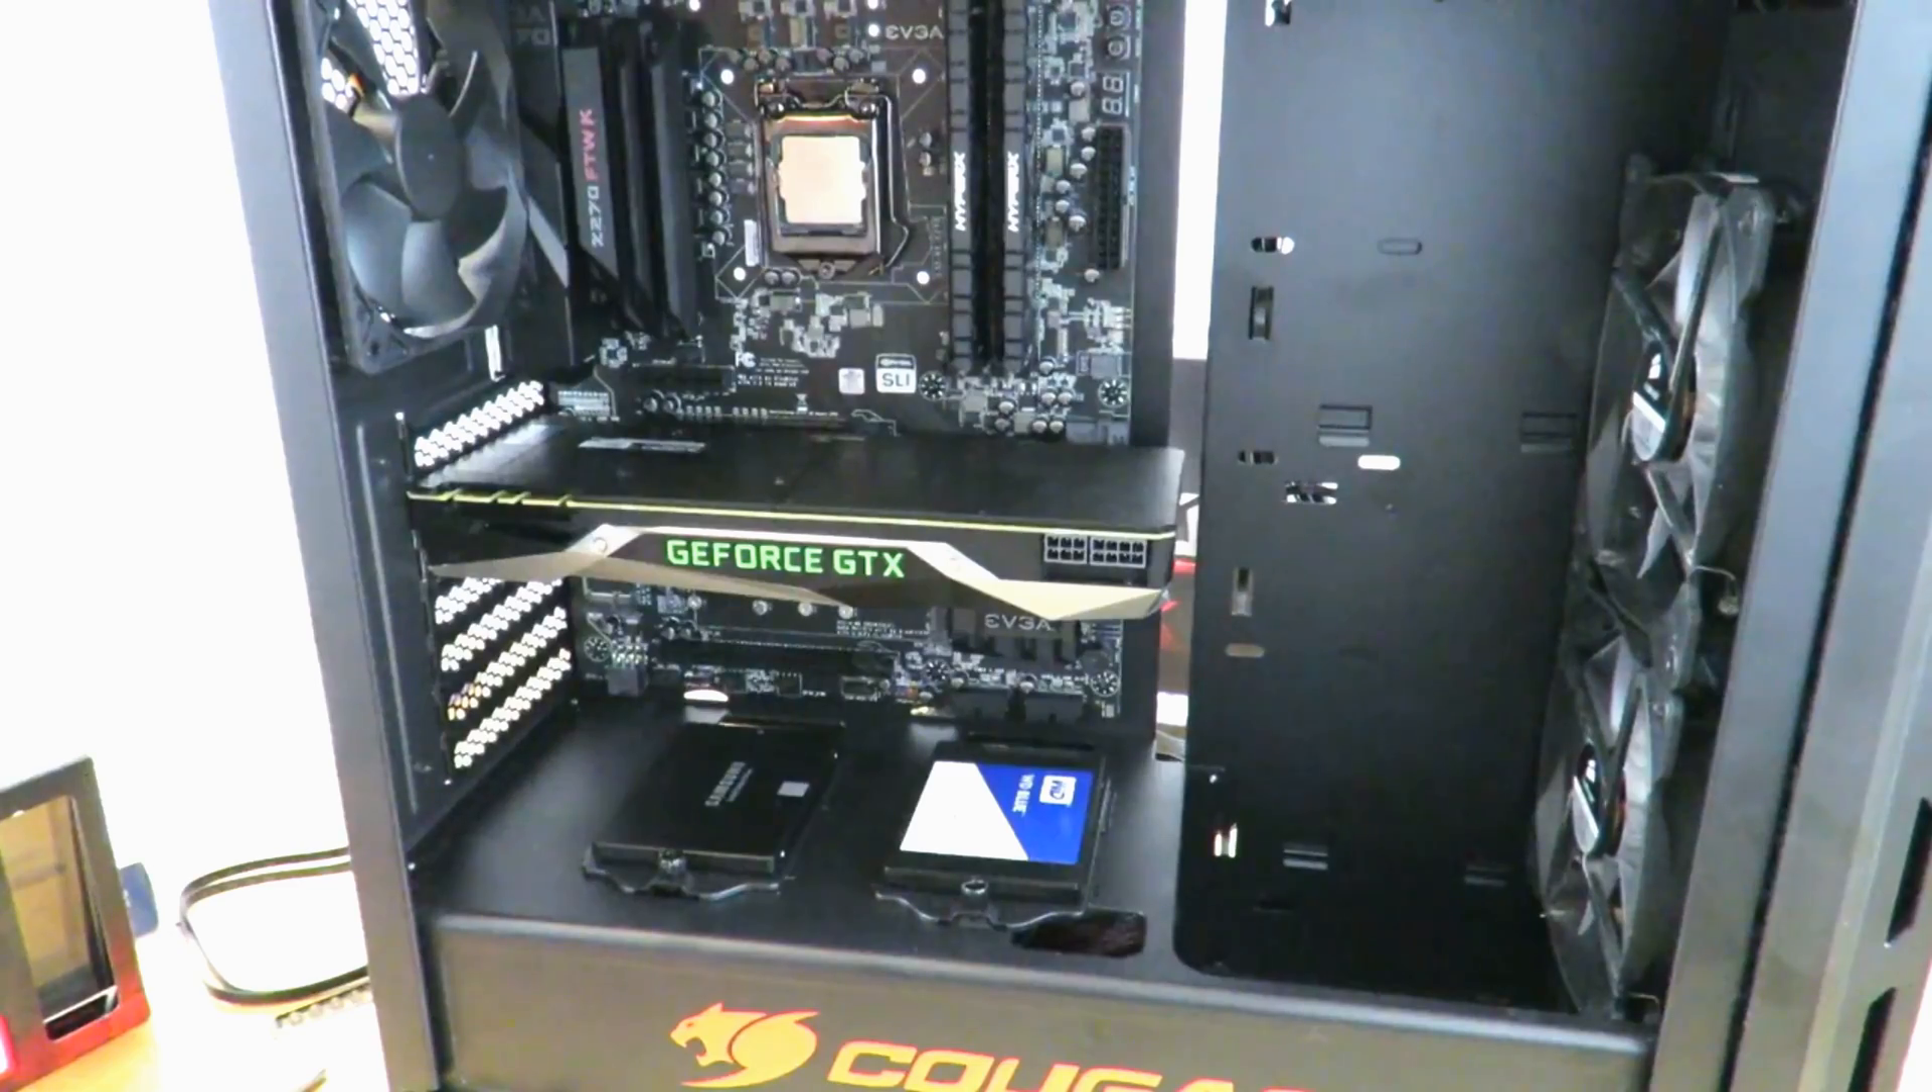All right and that's it so you've just installed the EVGA GeForce GTX 1080 Ti Founders Edition card.